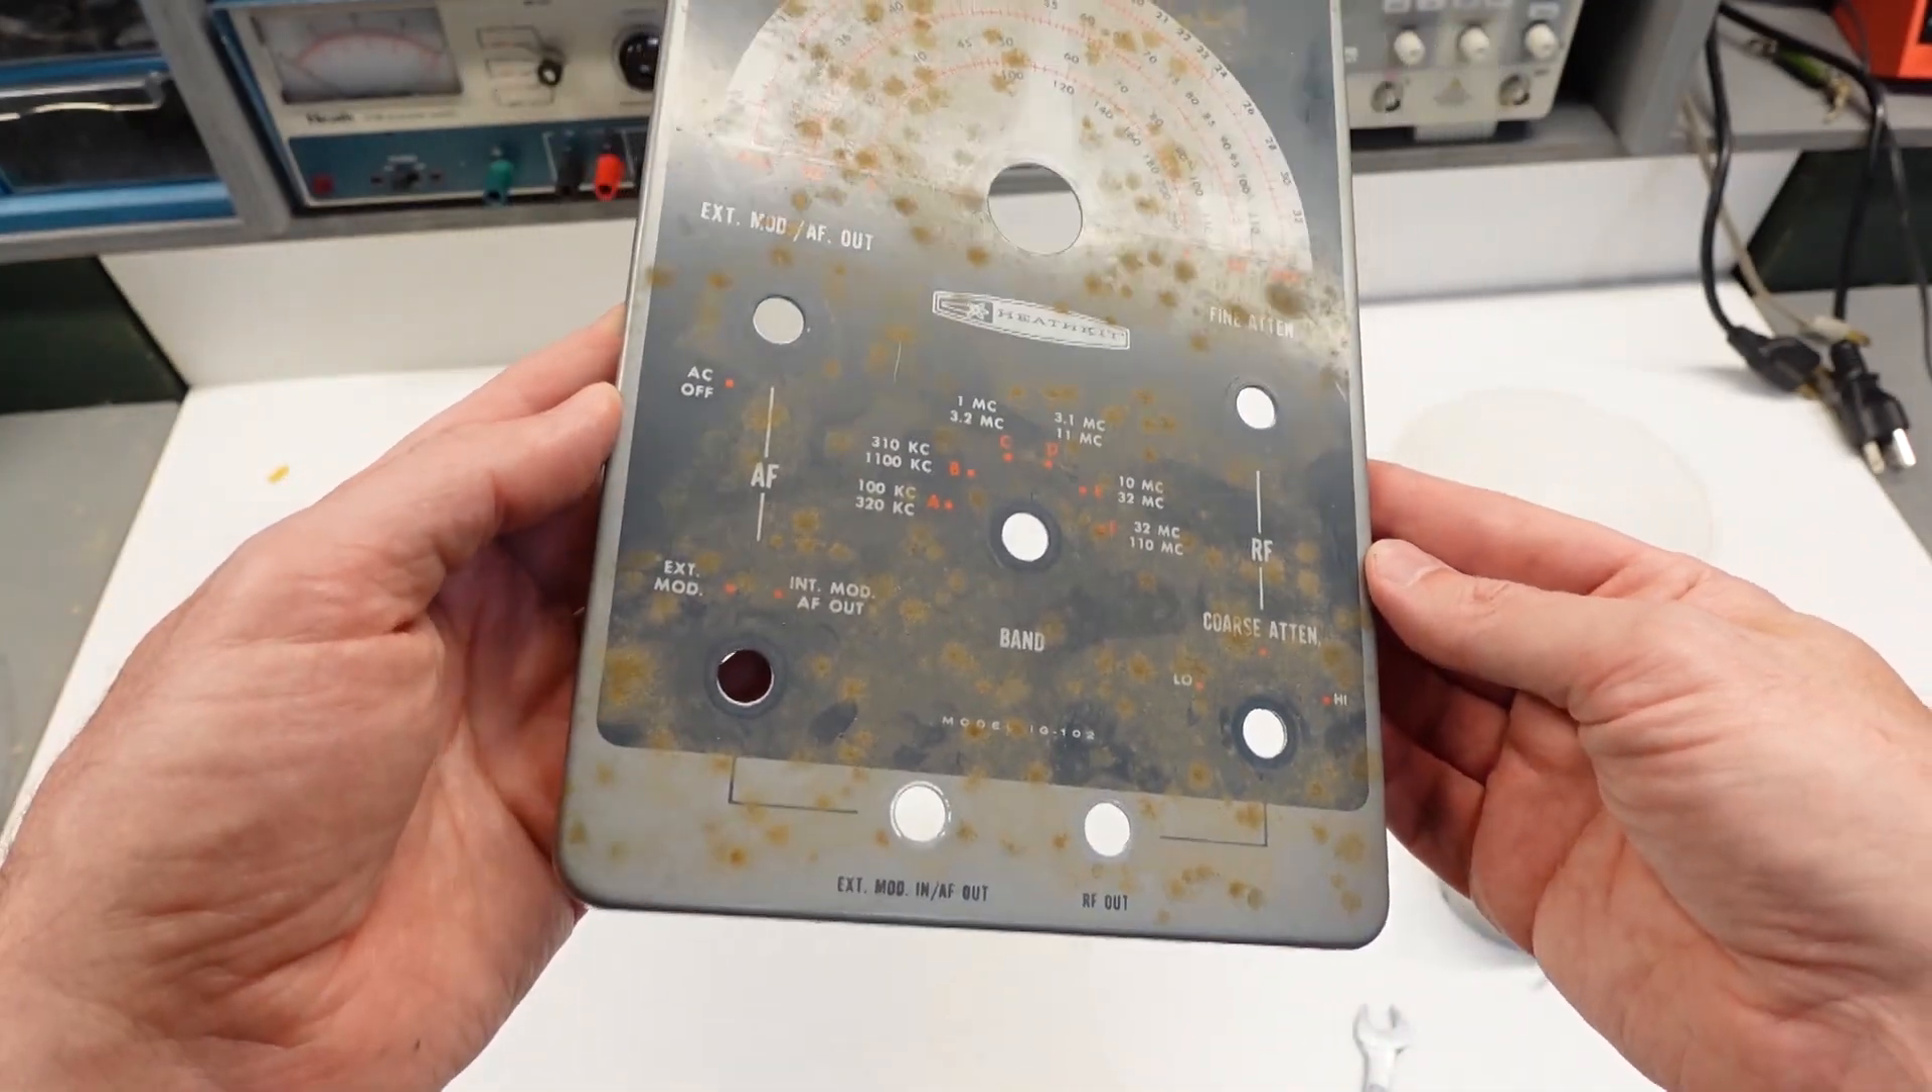Here's the panel removed. It only took about 20 minutes to get it off the case.